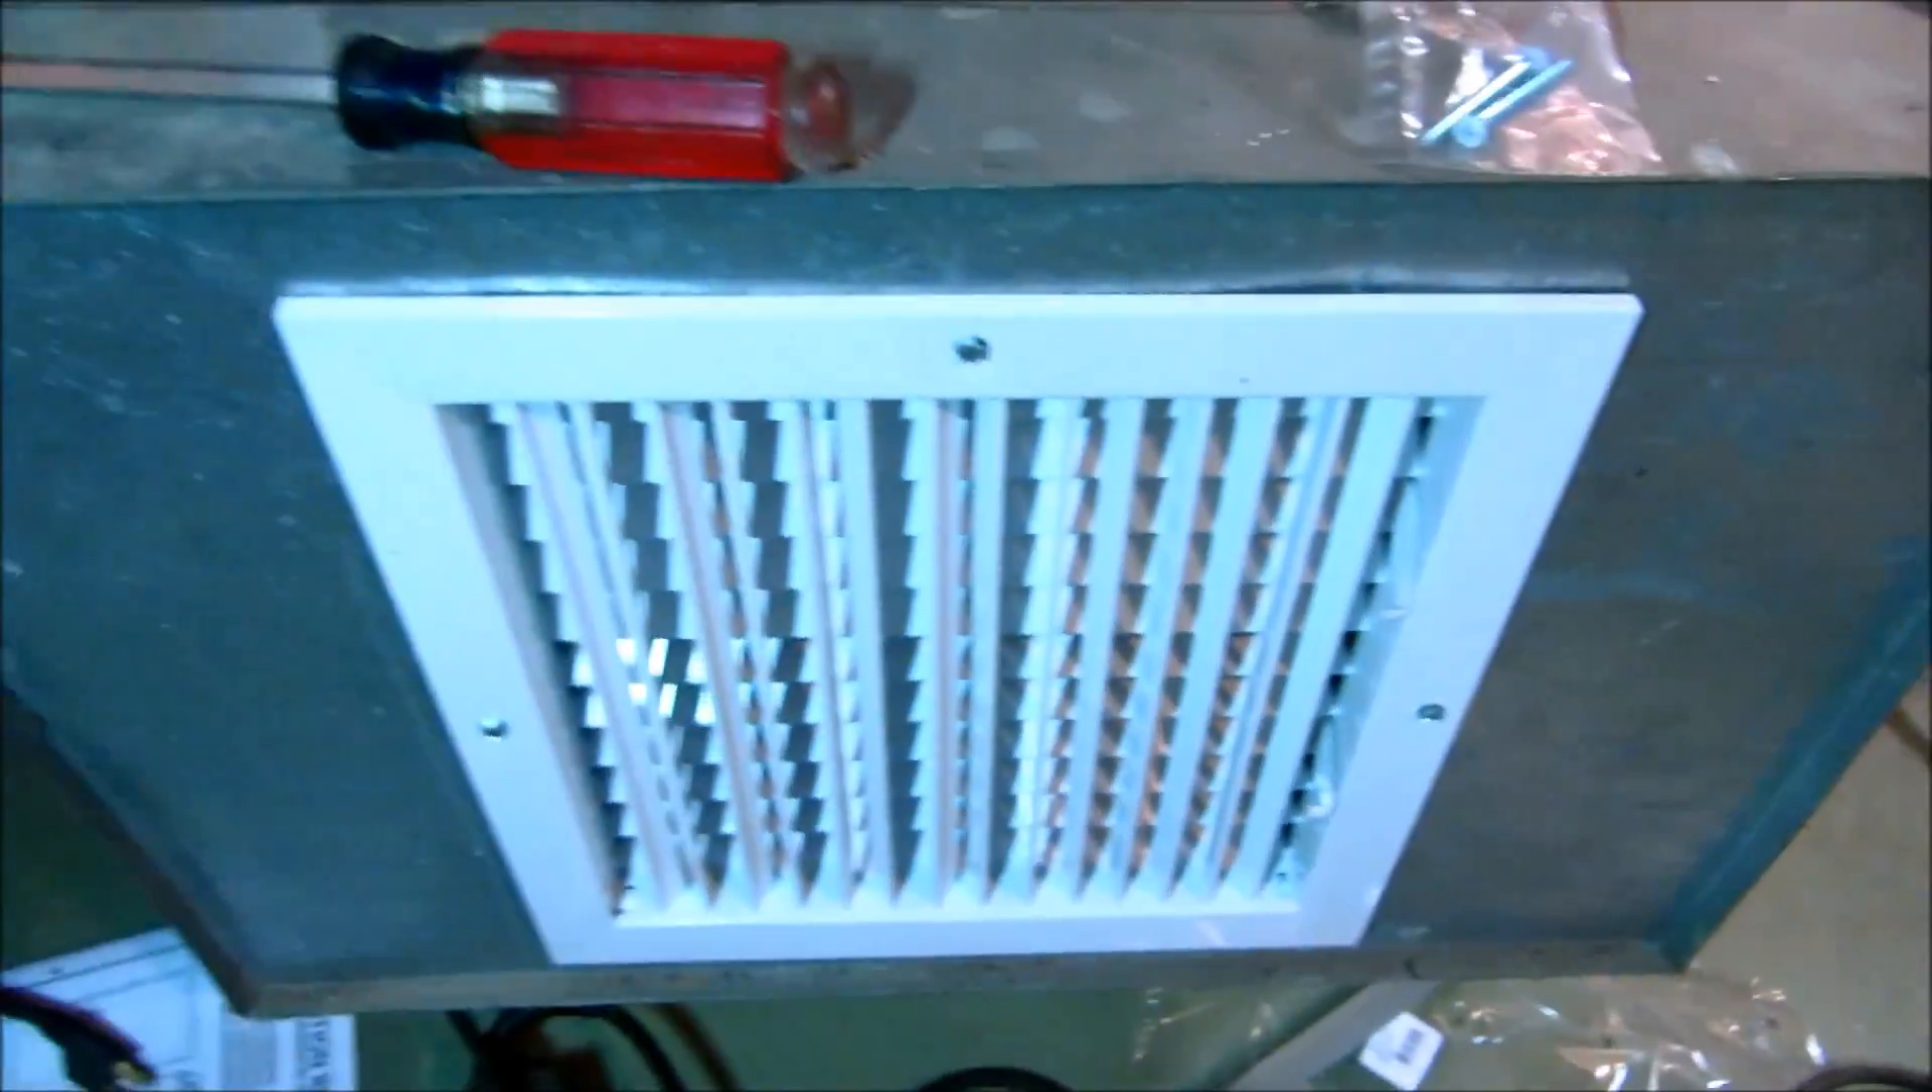I added another grill here if i do want more return here.